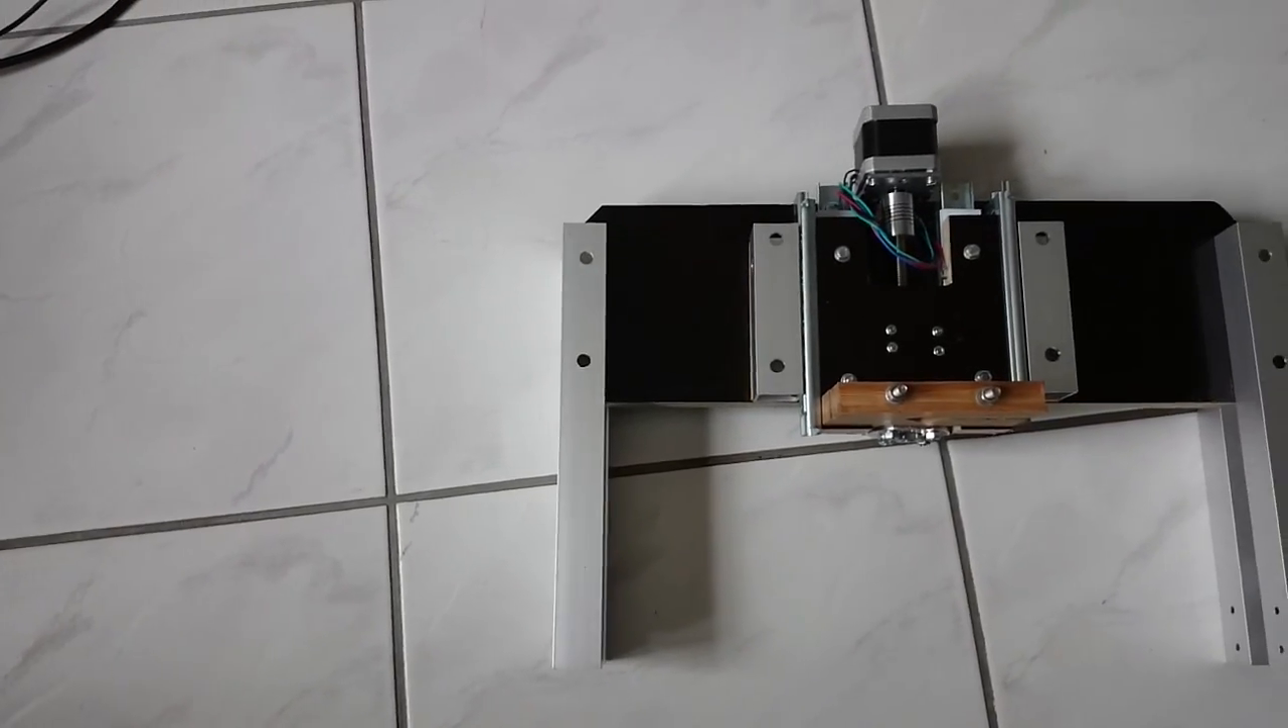I assemble everything and then also the bridge is finished.